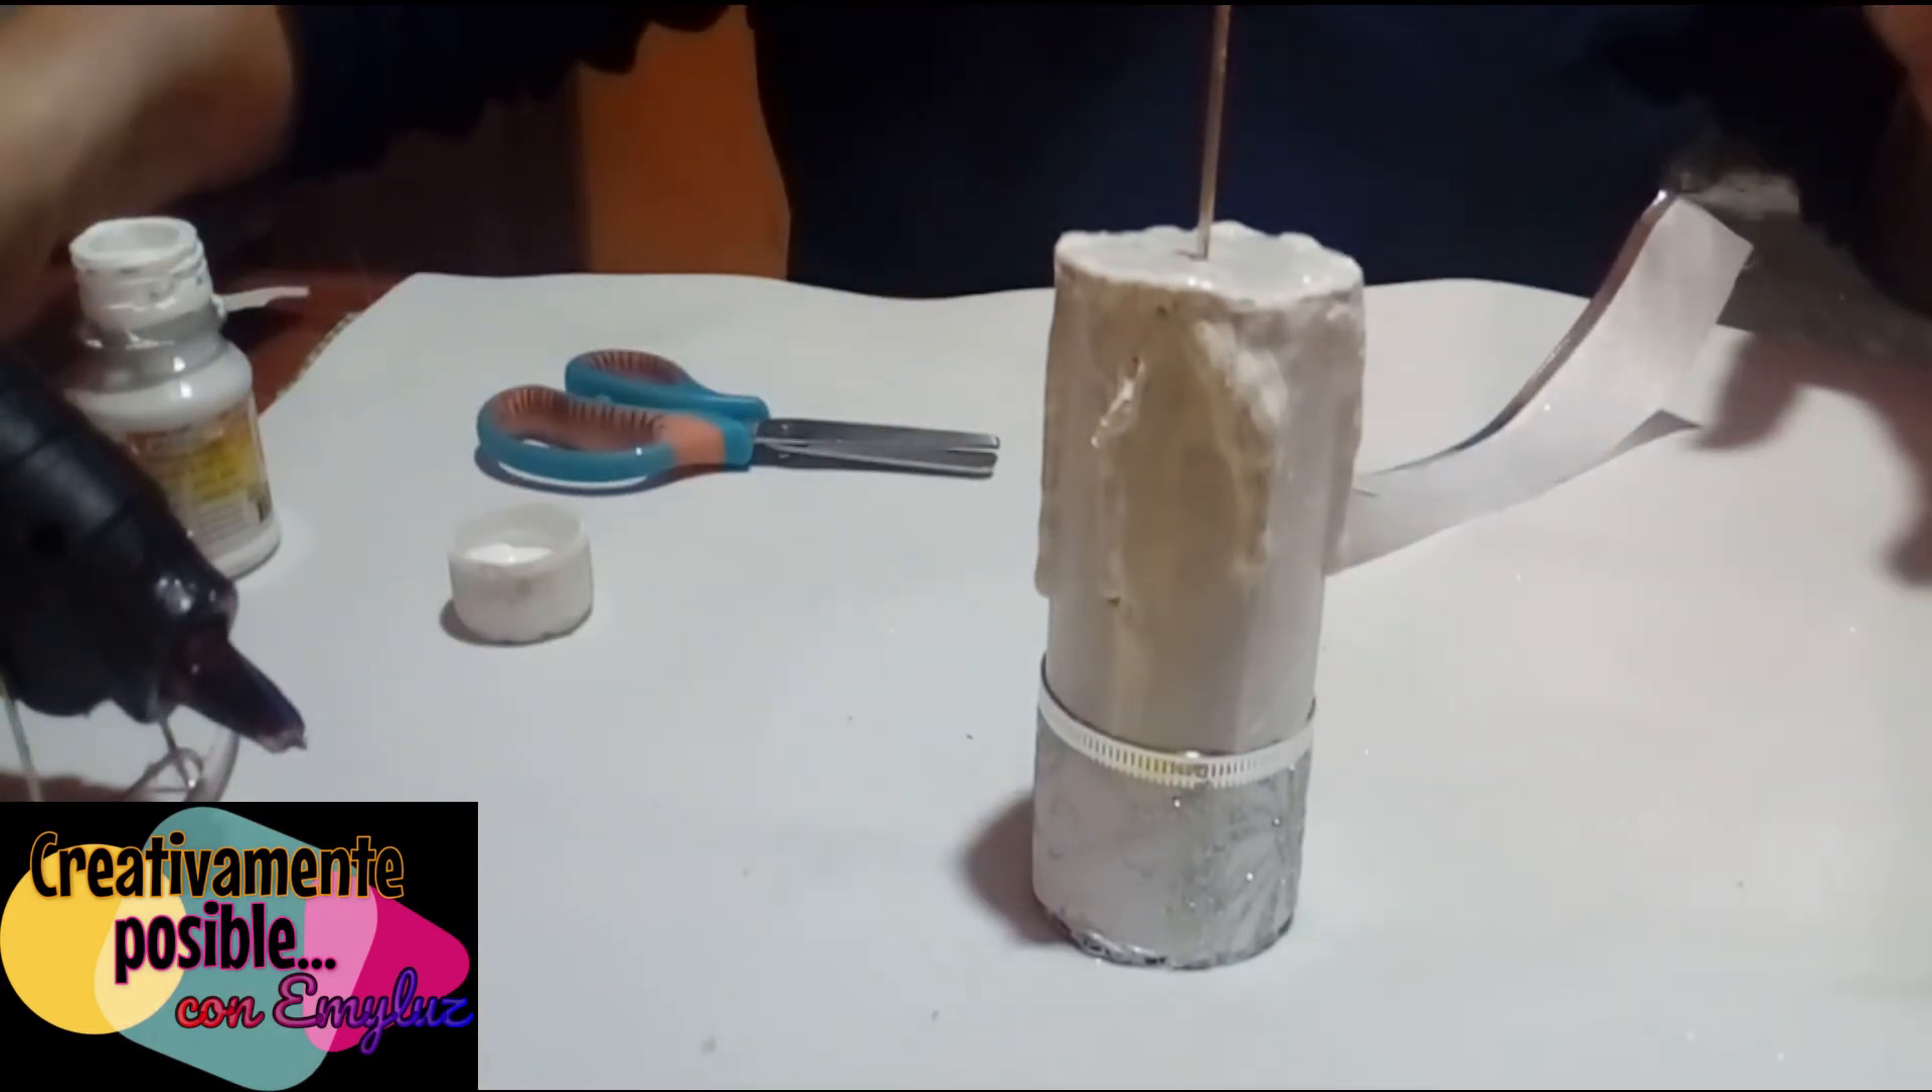¿Qué nos falta? Colocarle la llamita de nuestra velita.